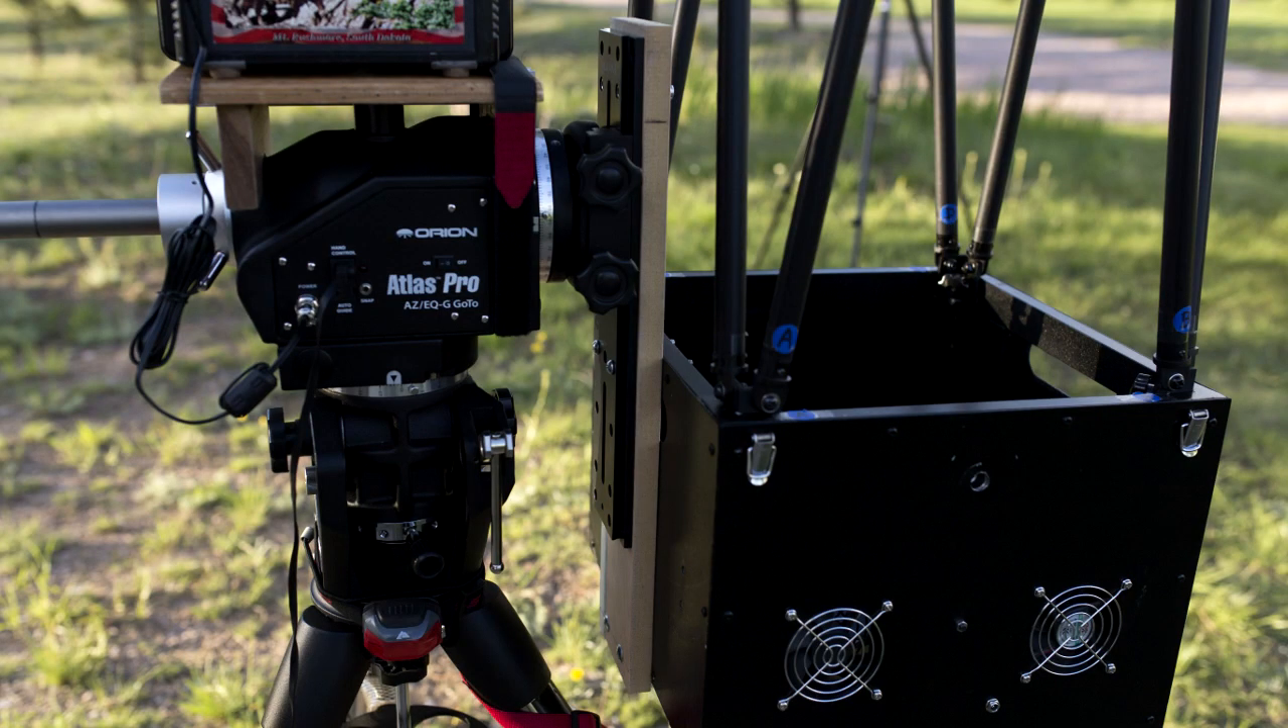So over here is the plate that I went ahead and attached to the side of the mirror box.